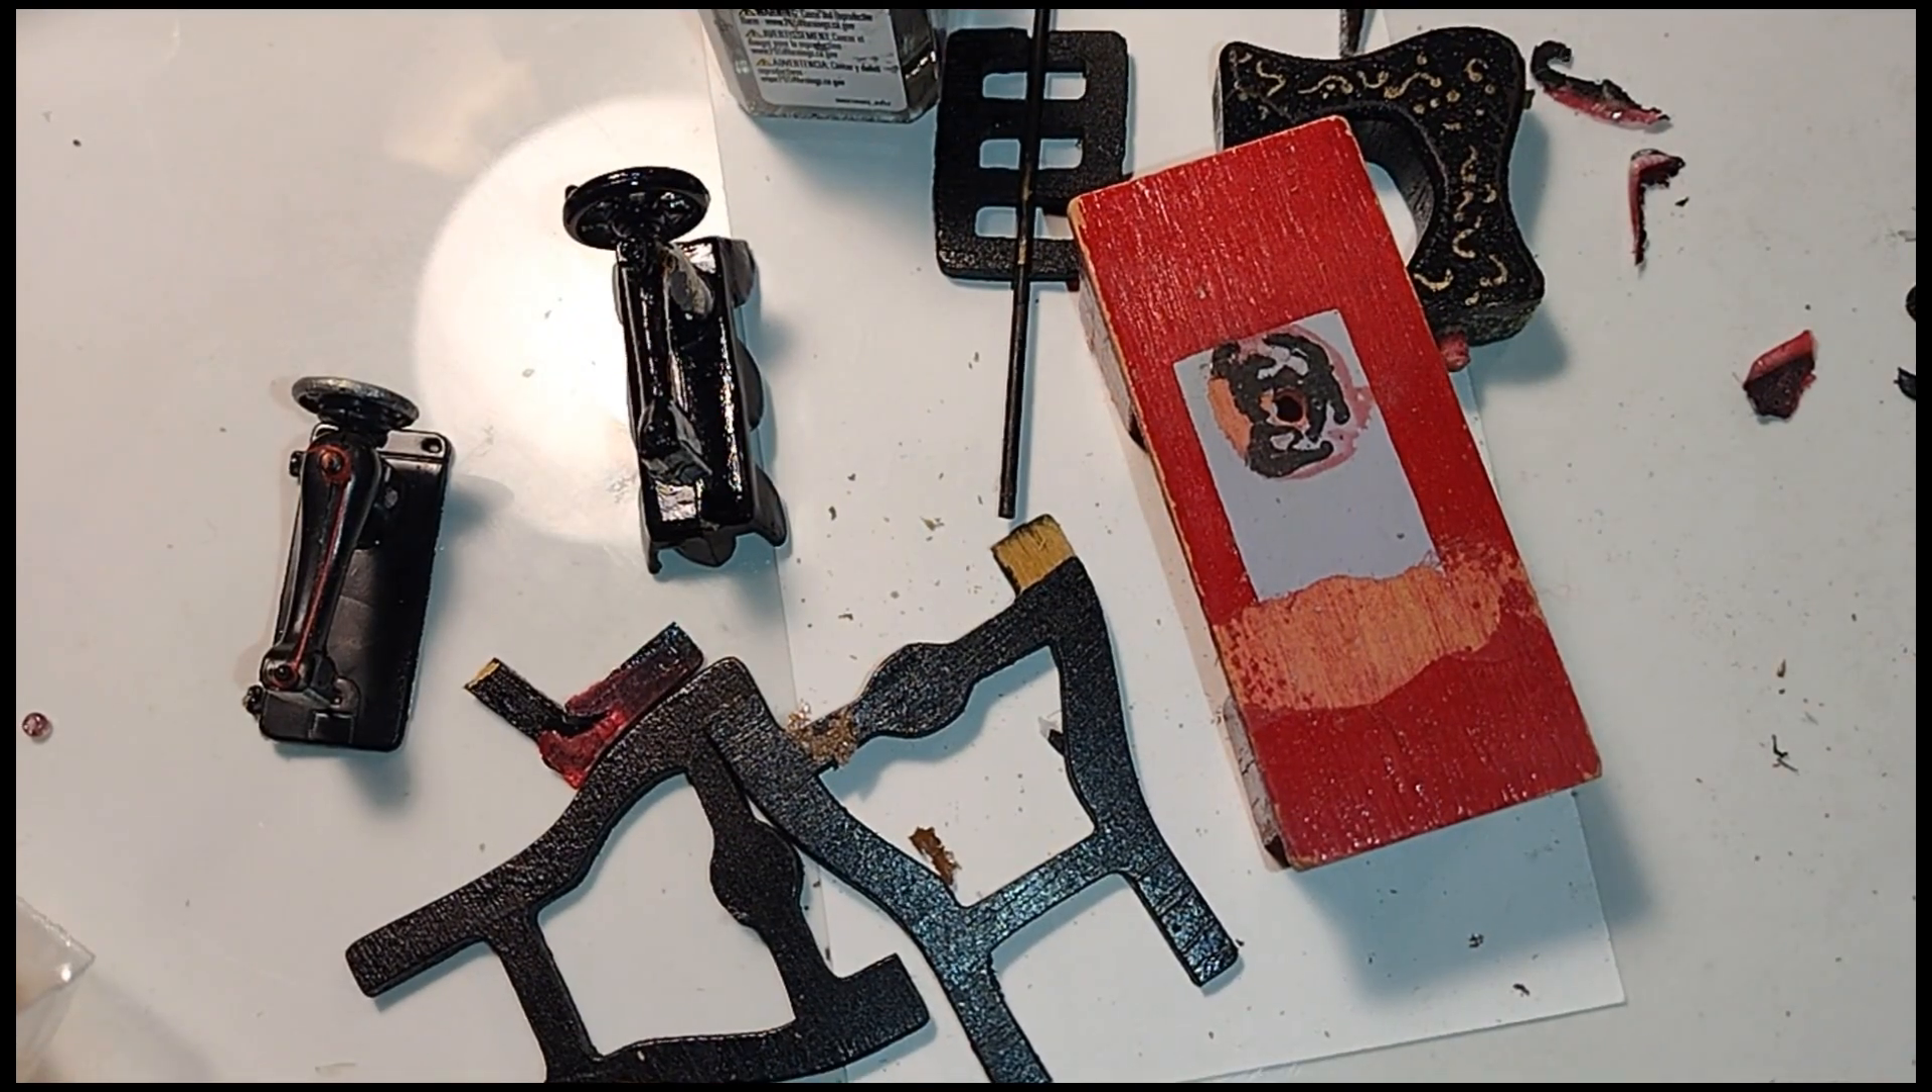Now here you can see I totally disassembled the sewing machine my aunt gave me.